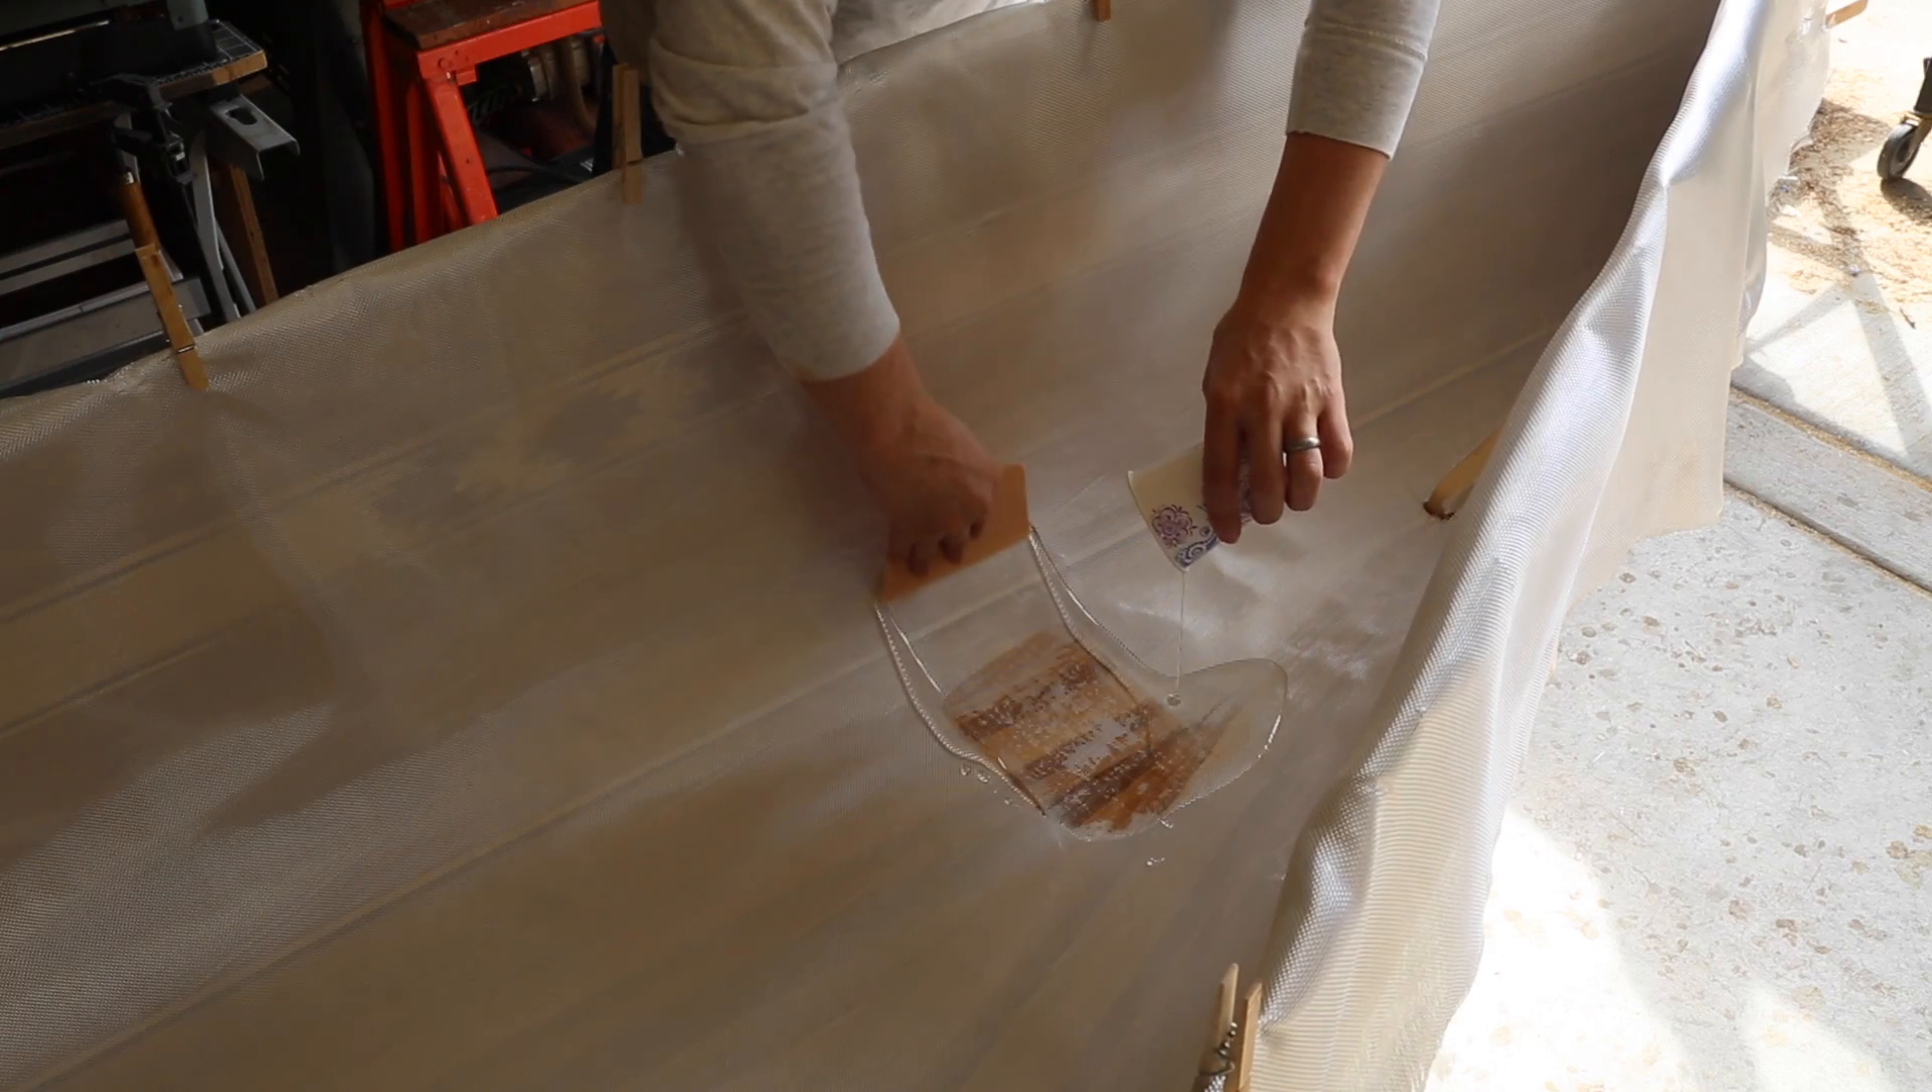I put clothespins along the edges to keep the cloth in place until I get the epoxy on.